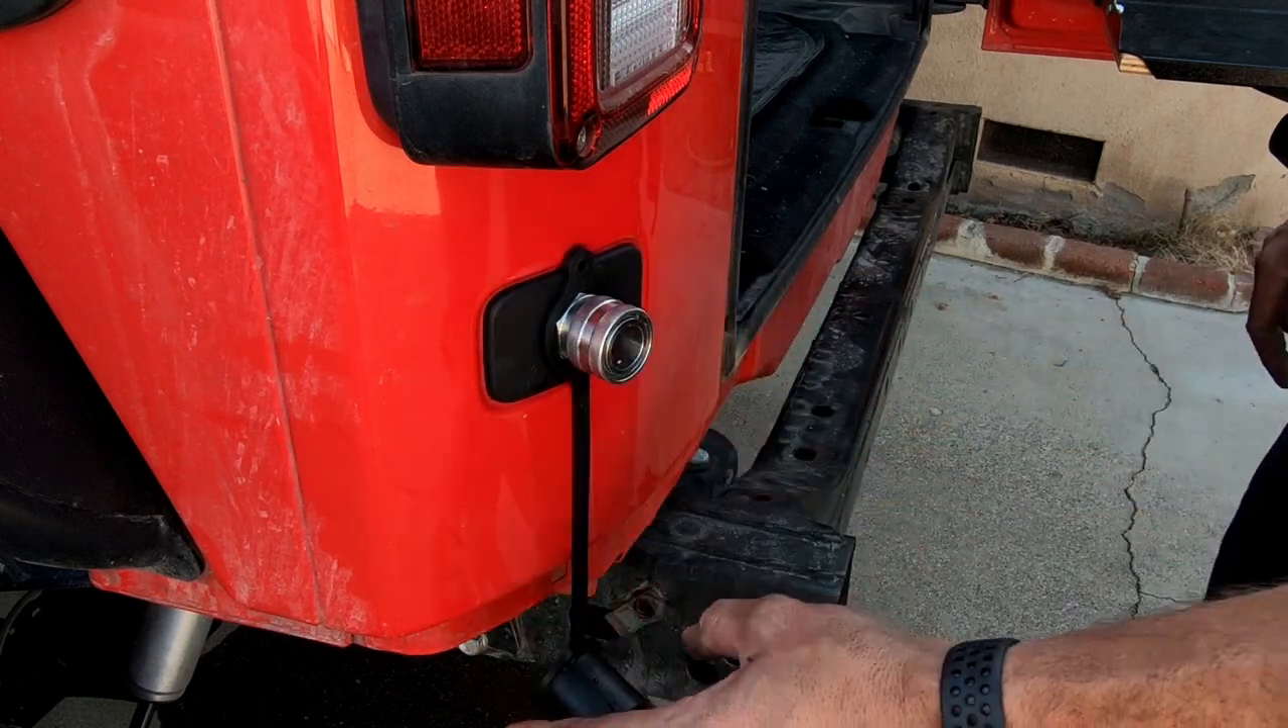Well, here we have our finished product. I think it's a pretty clean install. You can see where we used to have a license plate delete. Now we have a water quick disconnect.